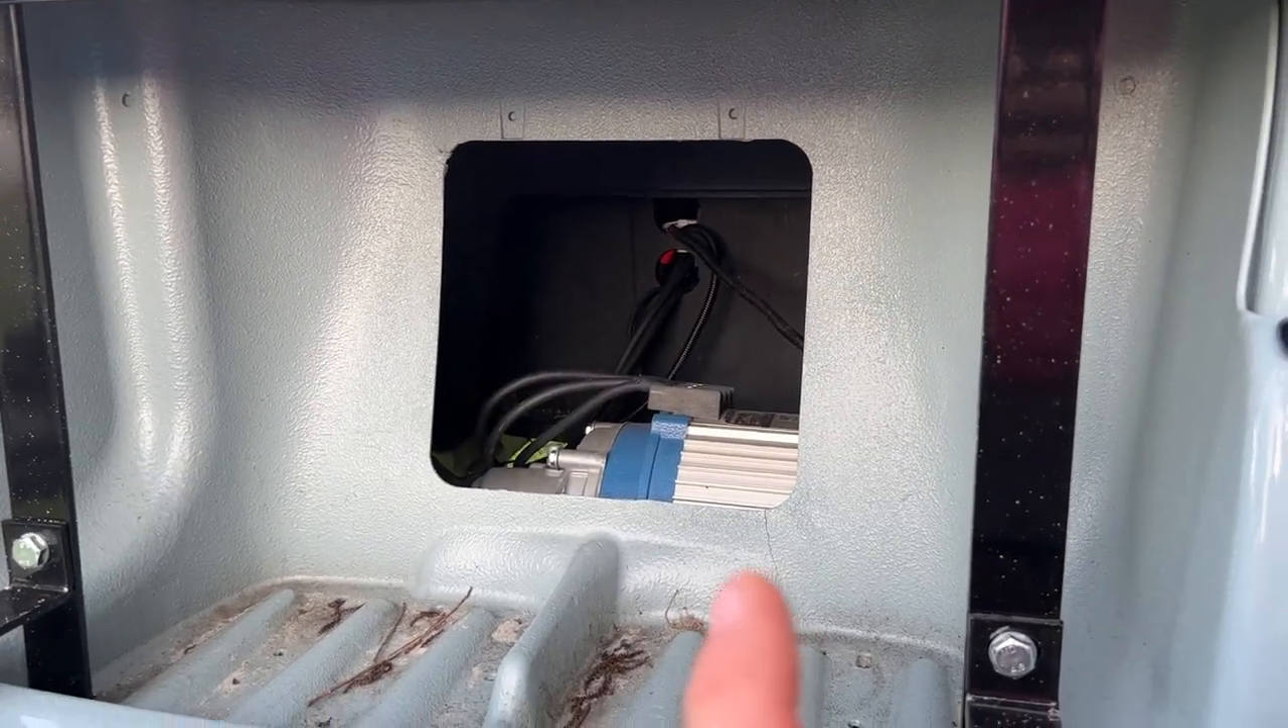I still do not have that cover back there.